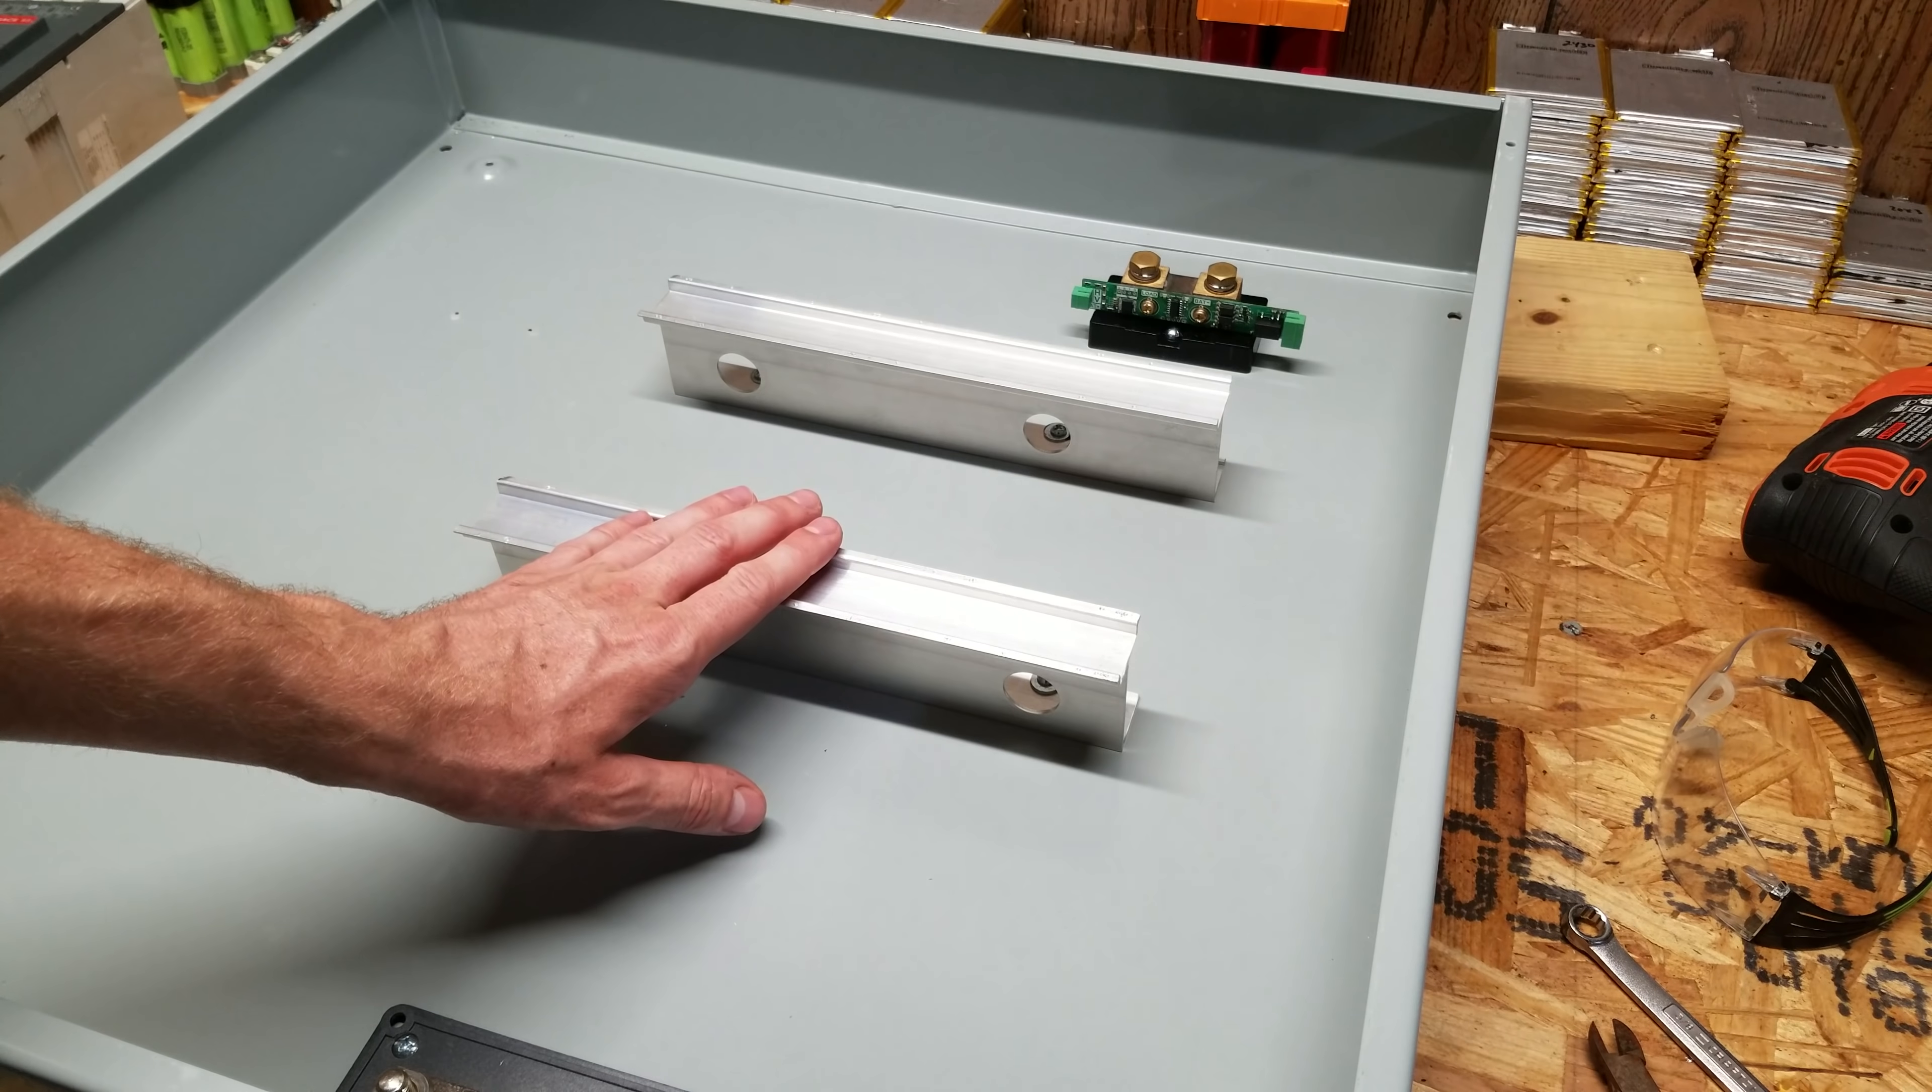Alright so I got both DIN rails mounted and I also got the Batrium shunt mounted in the back there as well.